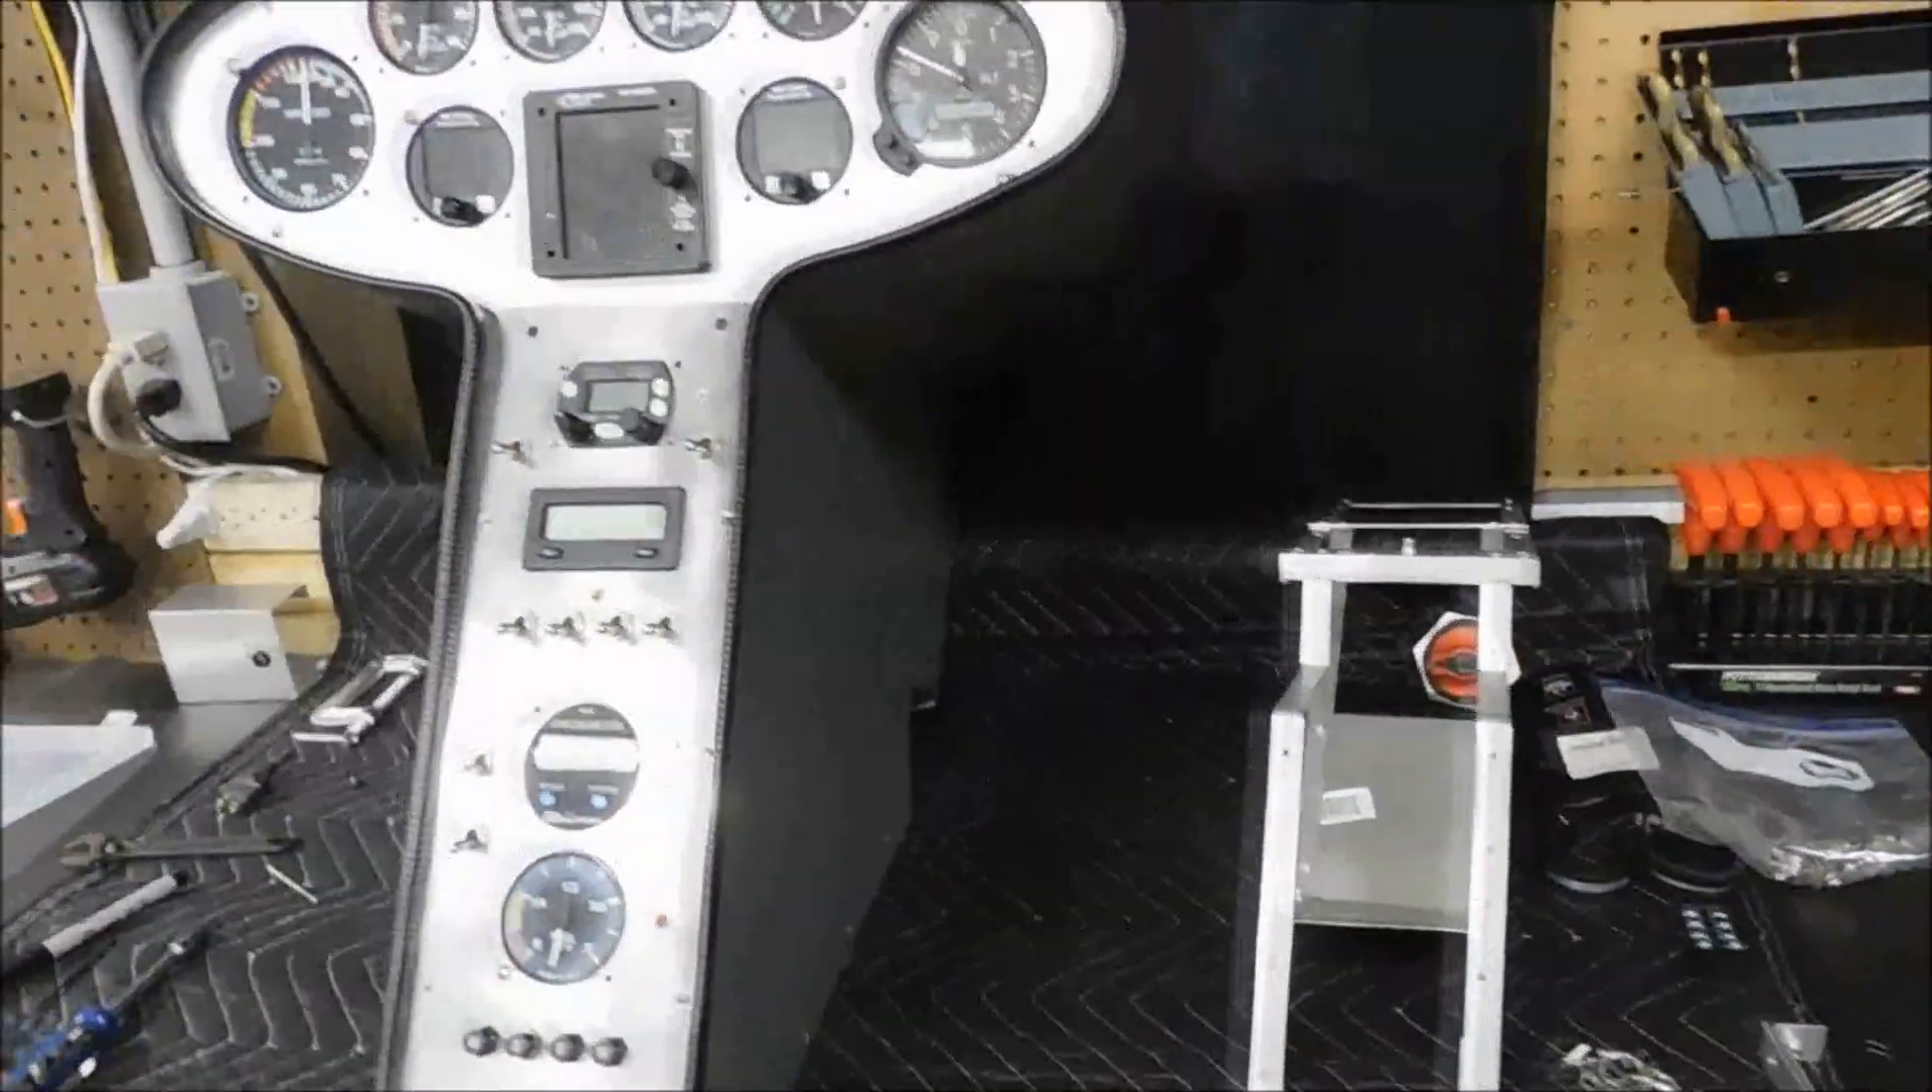This is still a work in progress. As you can see, I've got the instrument pod is out of the helicopter right now.